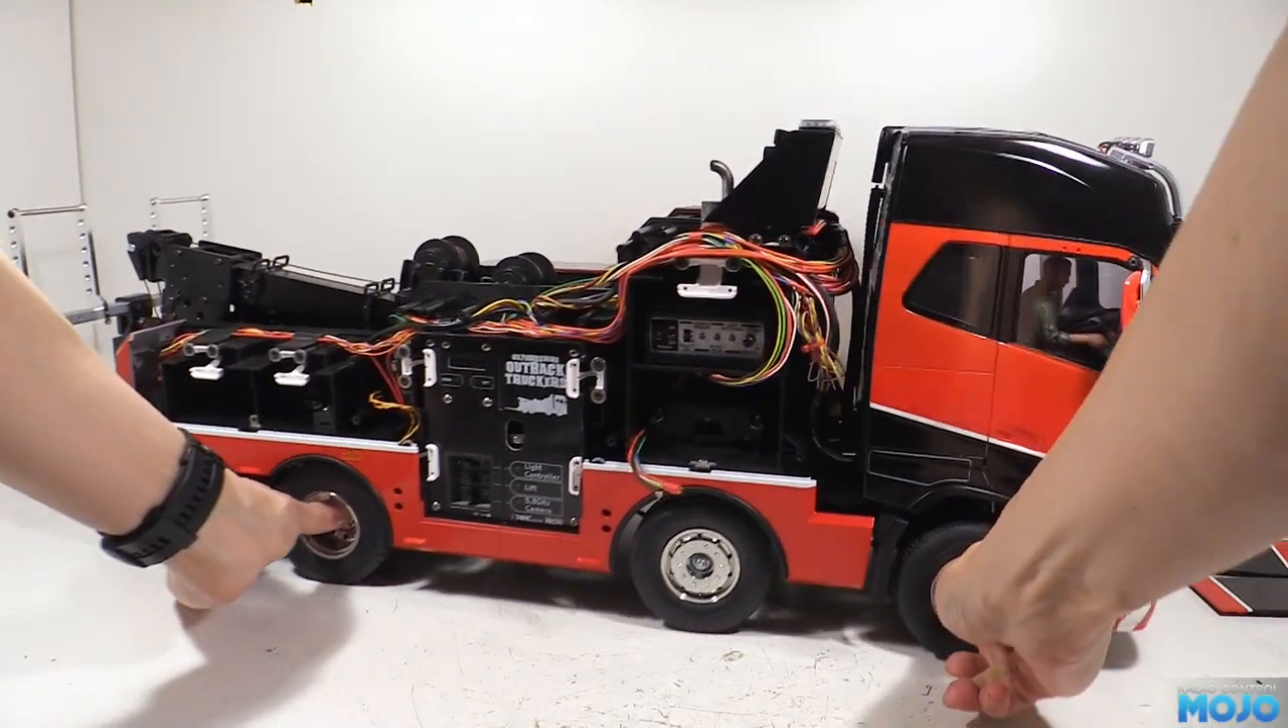There's a fair bit more wiring in there now, but it'll all still be nicely hidden away when we get the panels on.